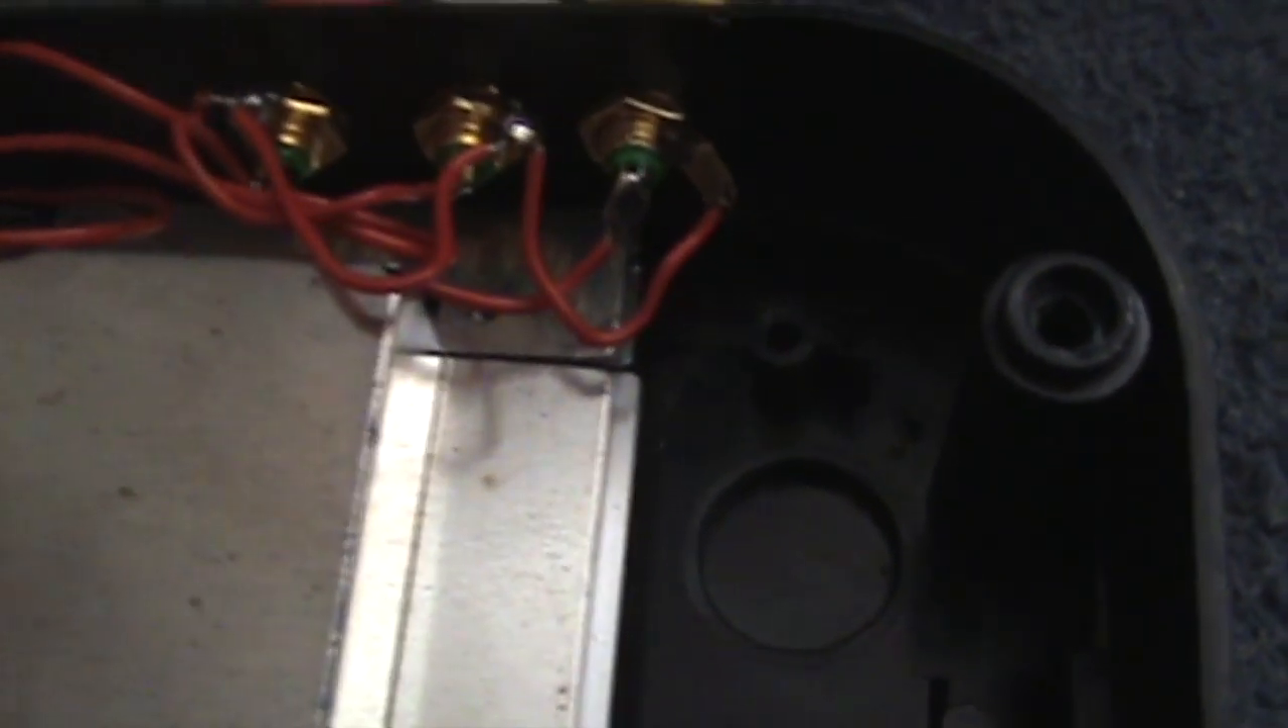We now have the phono jacks installed inside the case.